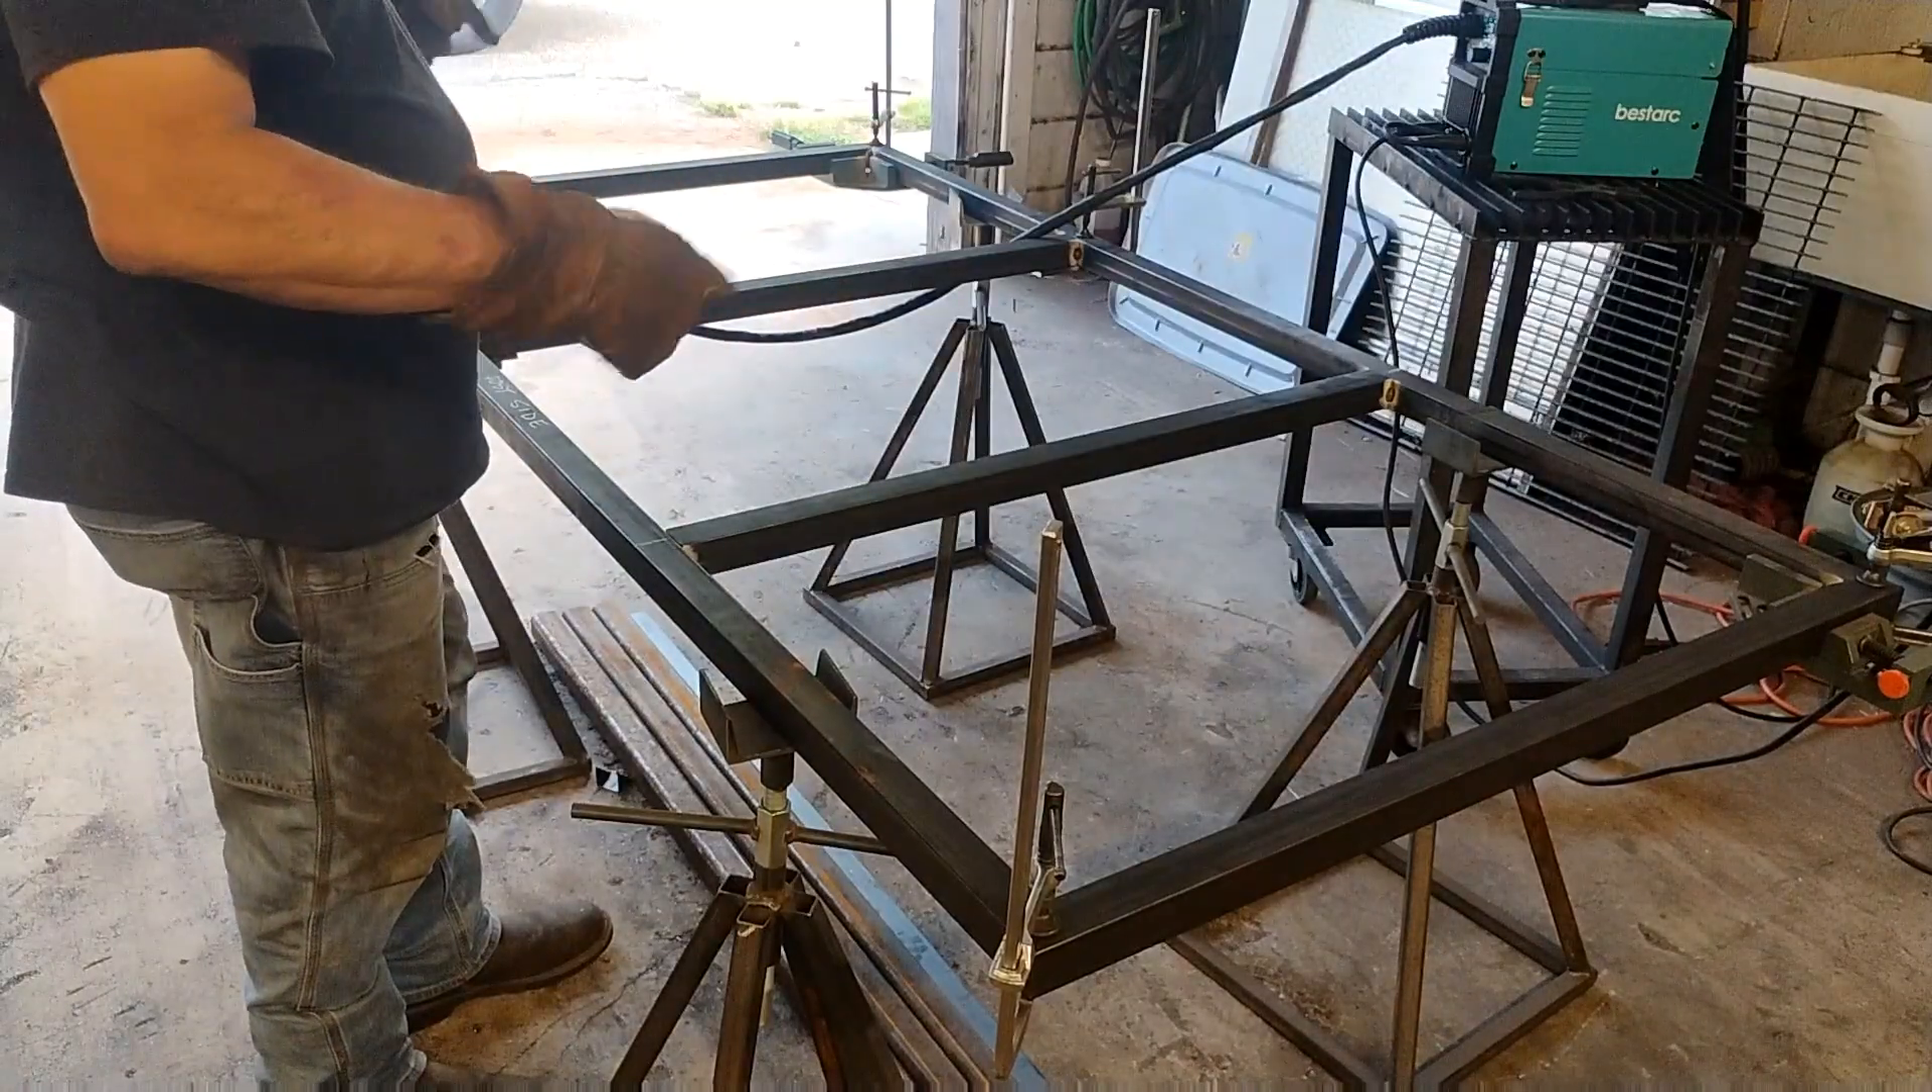So now I've got all my pieces assembled and tacked, um, got top, bottom, the sides, in the middle.